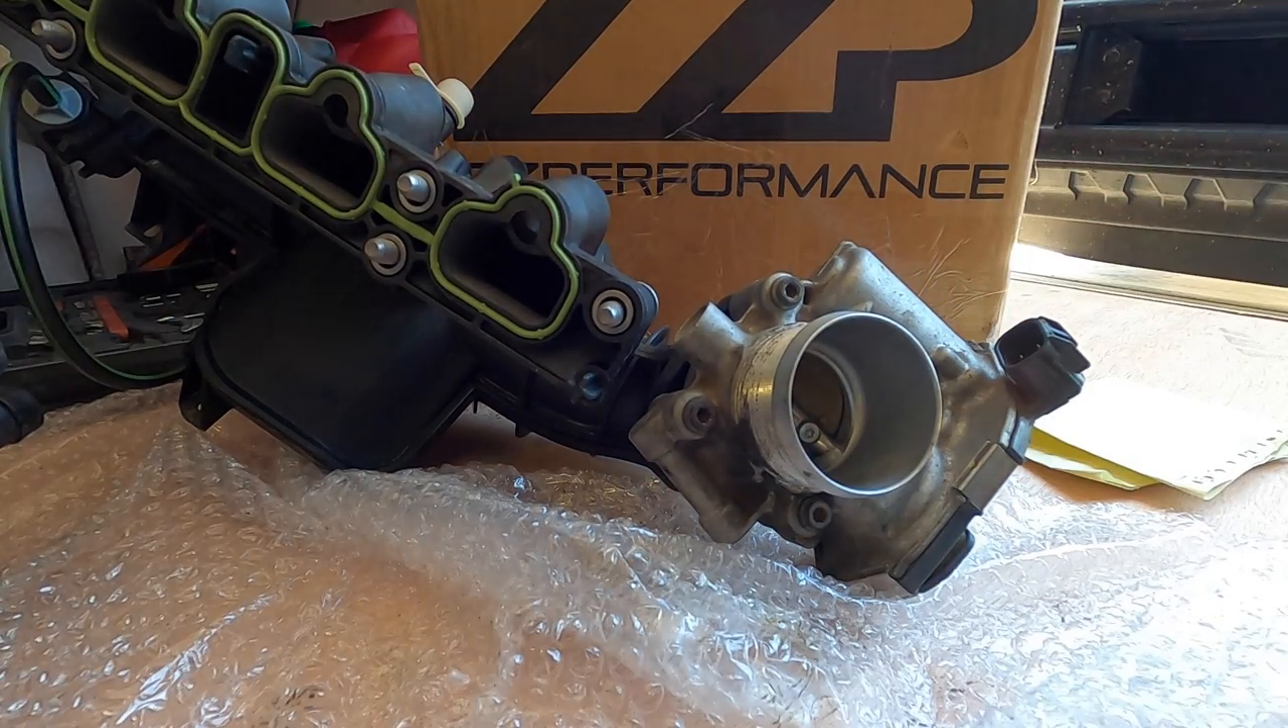There you go the throttle body is on the new manifold.